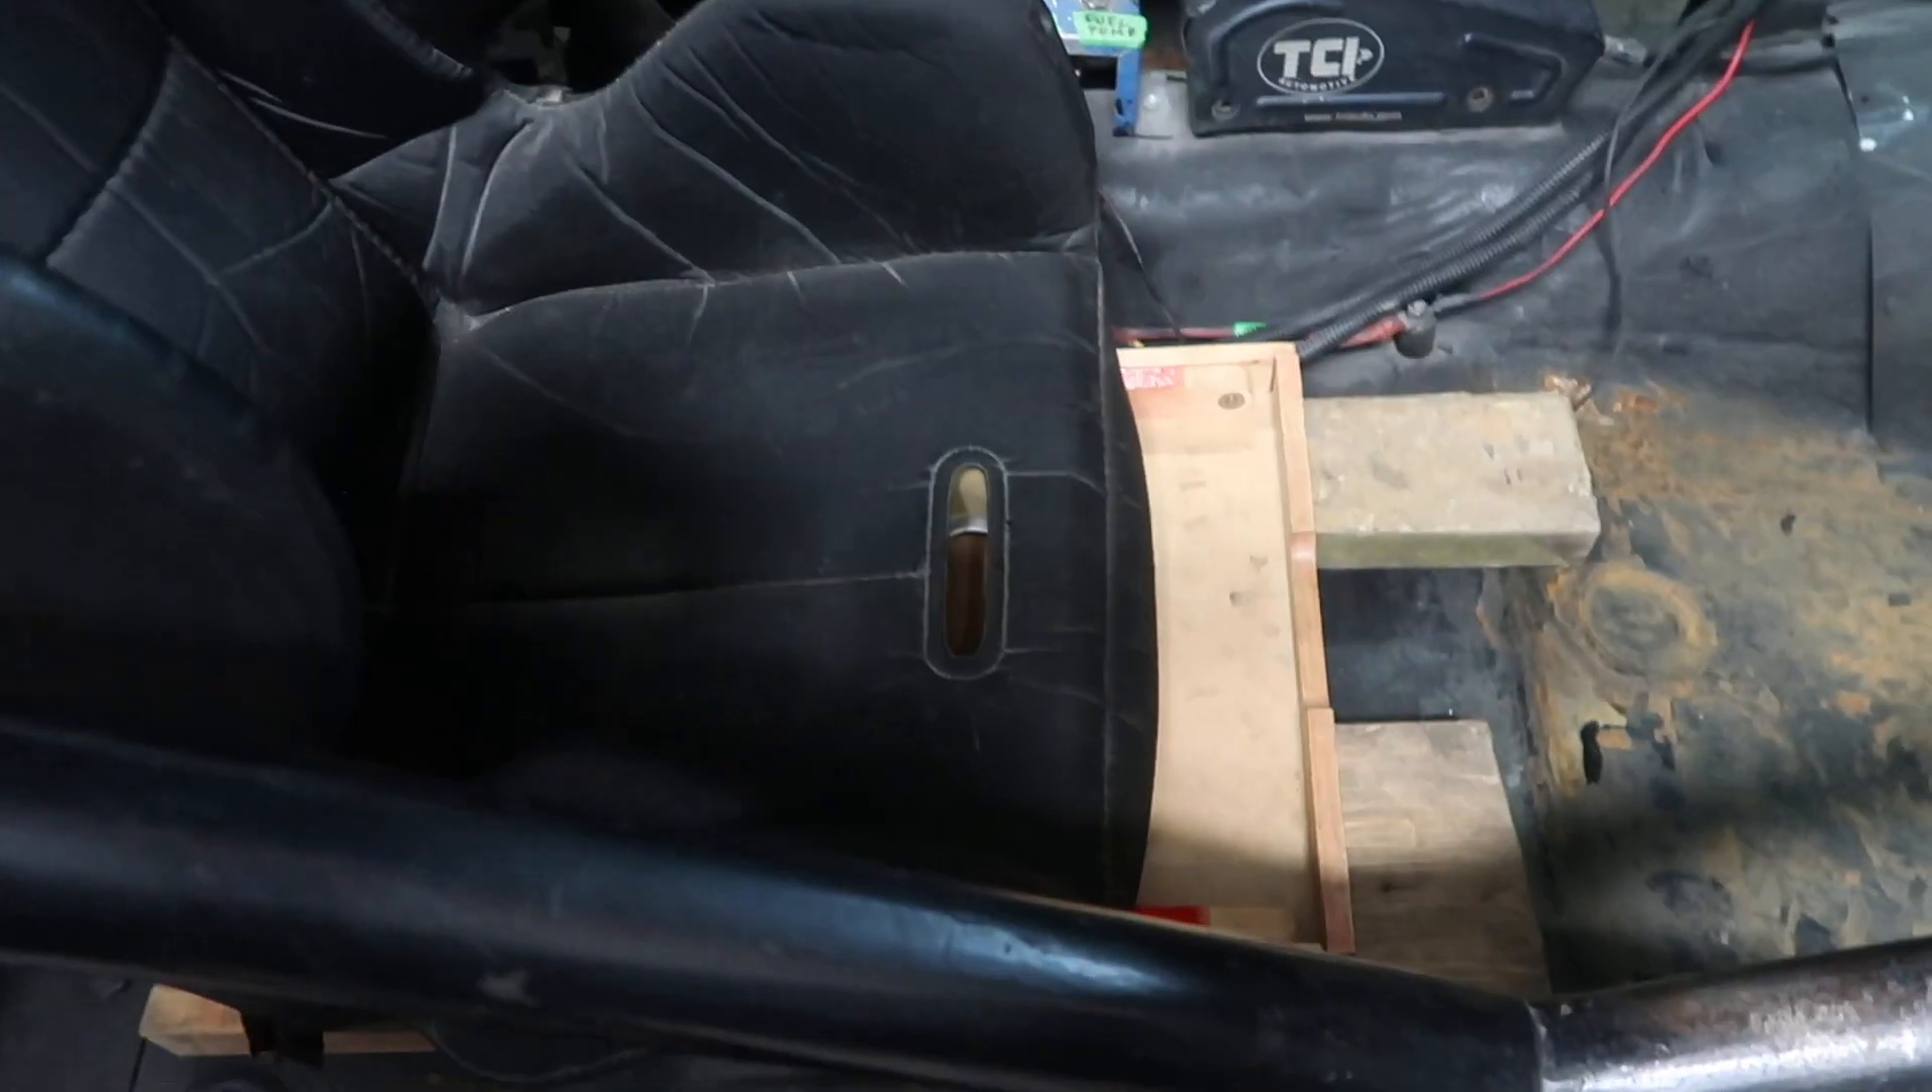Inside it's fully caged and I just got my passenger seat mocked up in here, the Kirky seat.